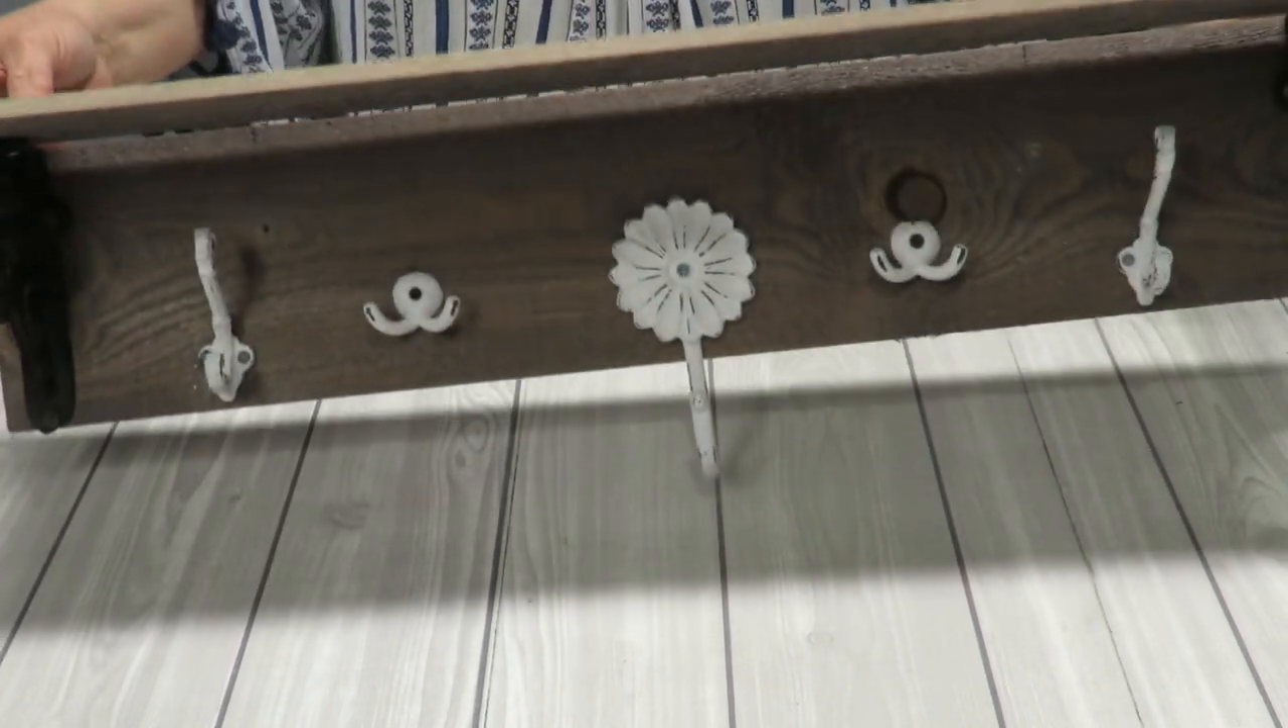All right I've got all my hooks on my little shelf and there it is.